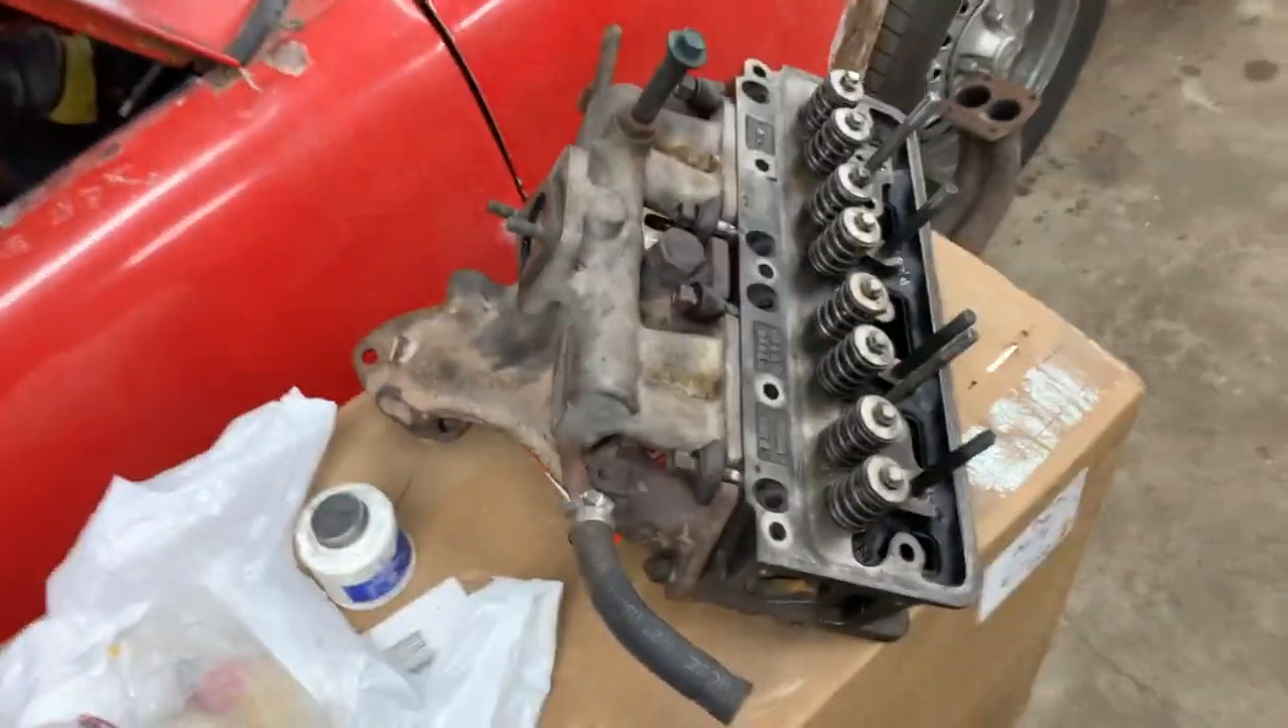I just put together the manifolds here so I don't lose the hardware.